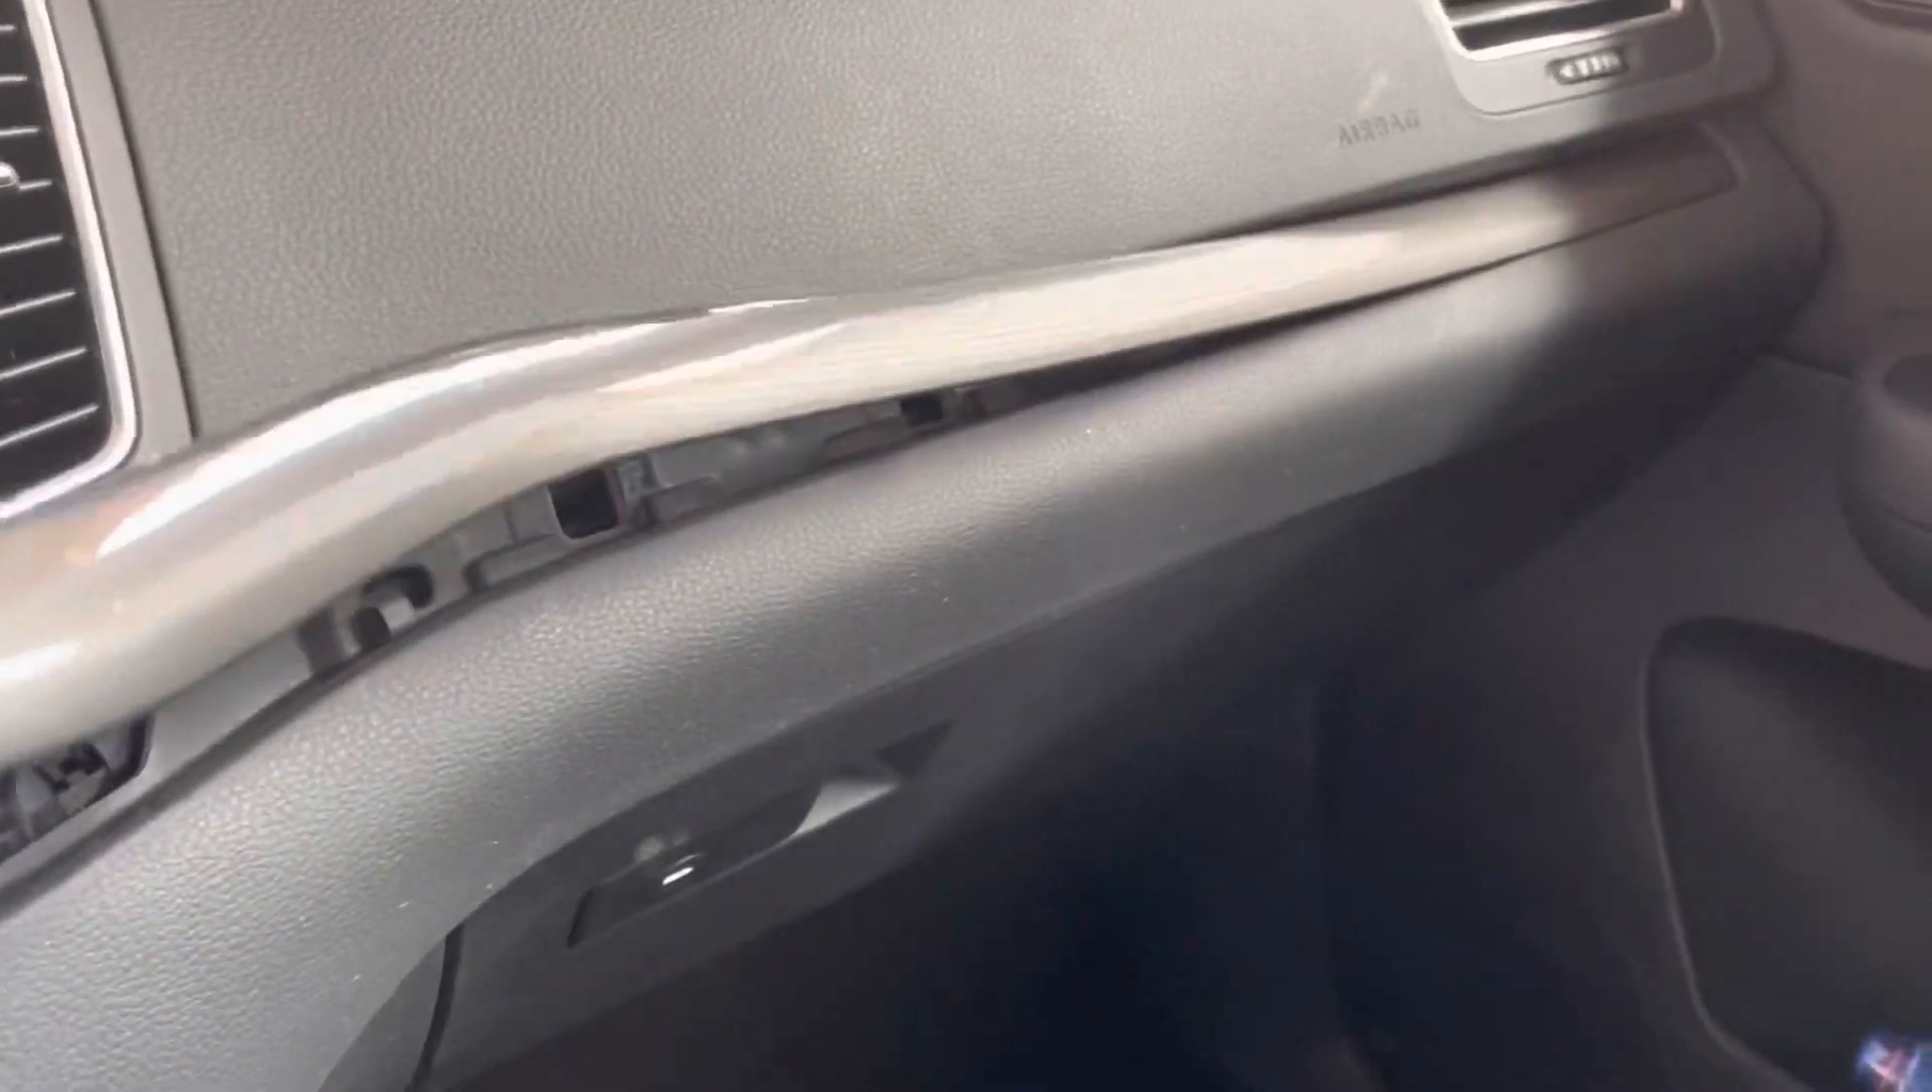Die Leiste habe ich komplett nicht ausgebaut. Ich habe die ungefähr bis dahin ausgehängt.